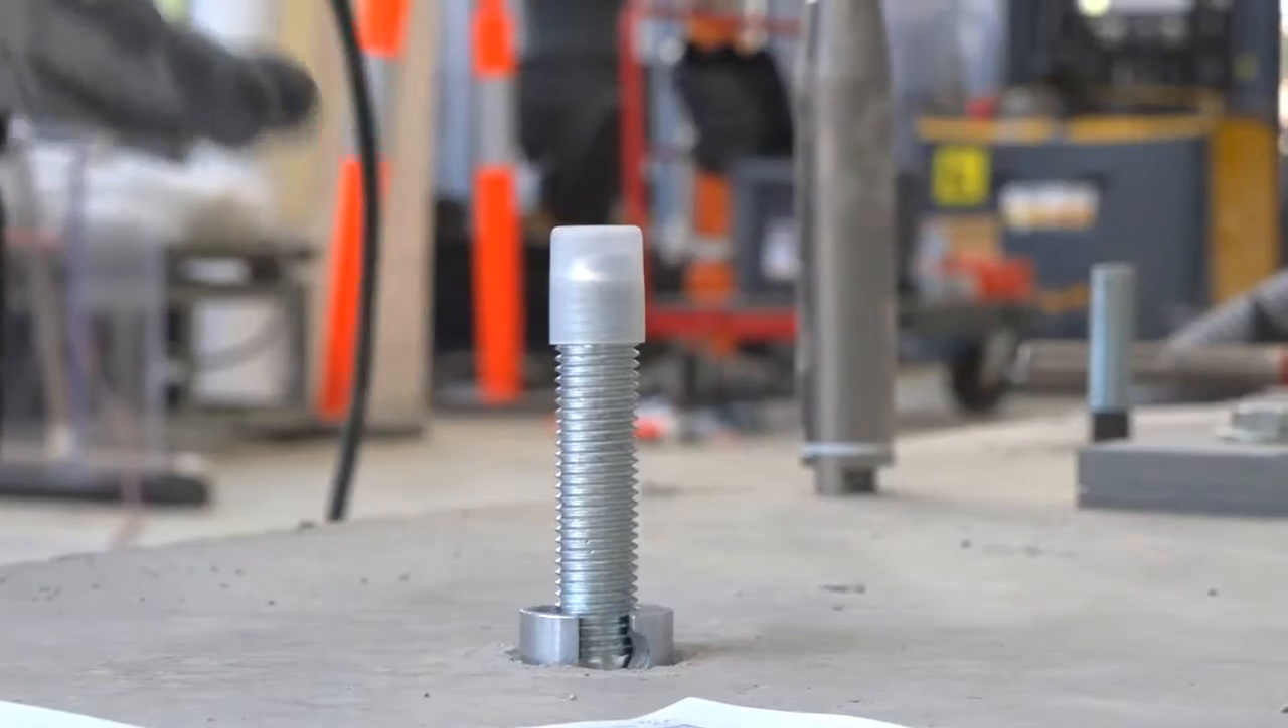The body of the anchor sits proud of the hole at this point.